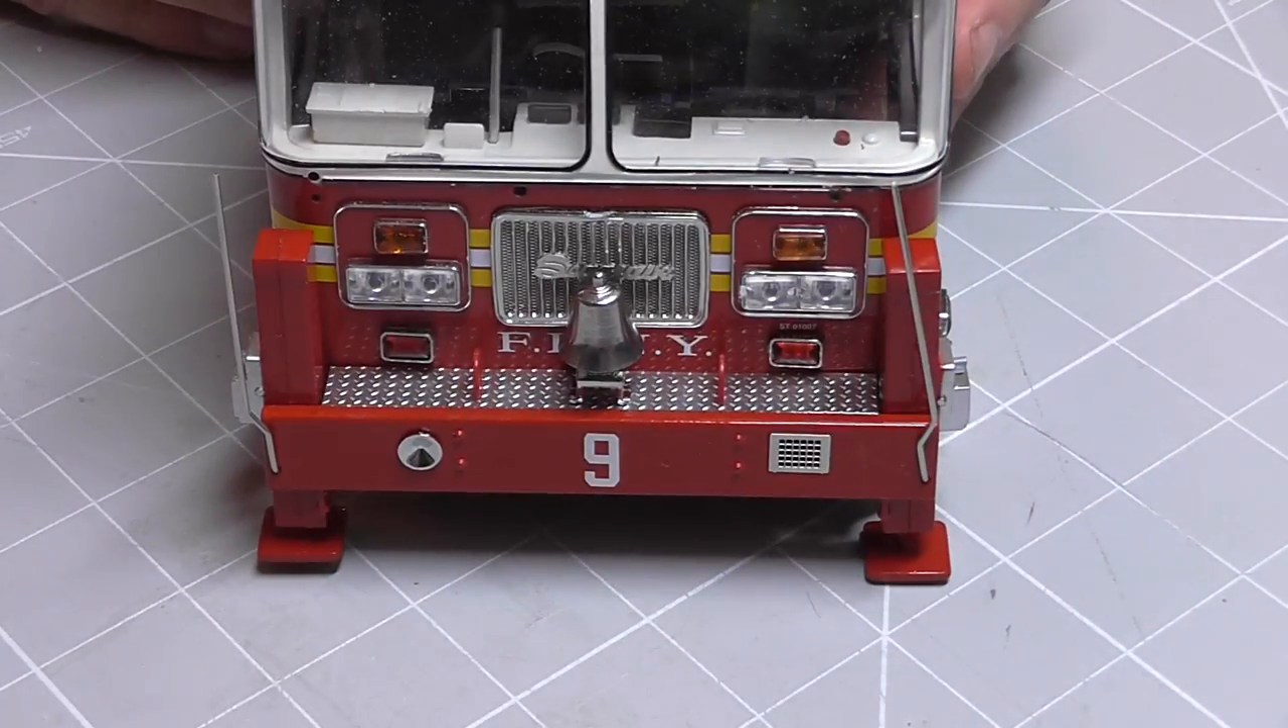So now that front bumper is attached to the cab and that looks just like that and that's all there is to doing that stage.